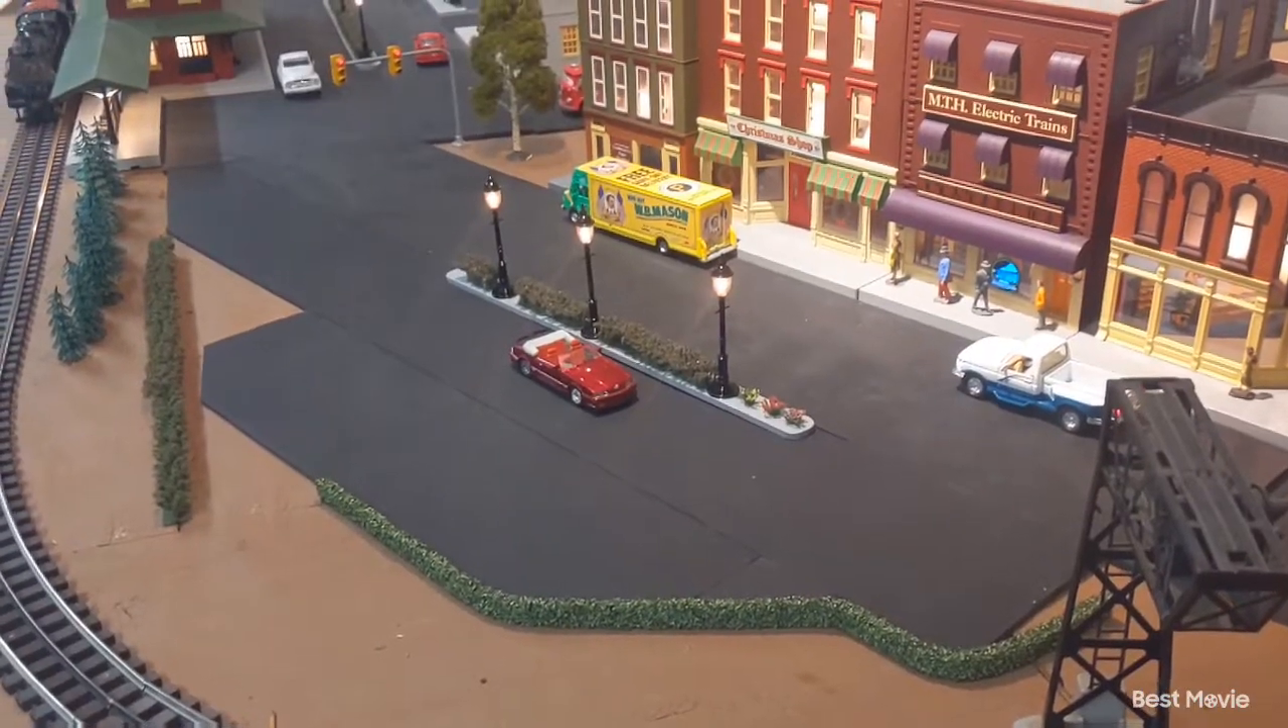Okay, so I got my lights installed.